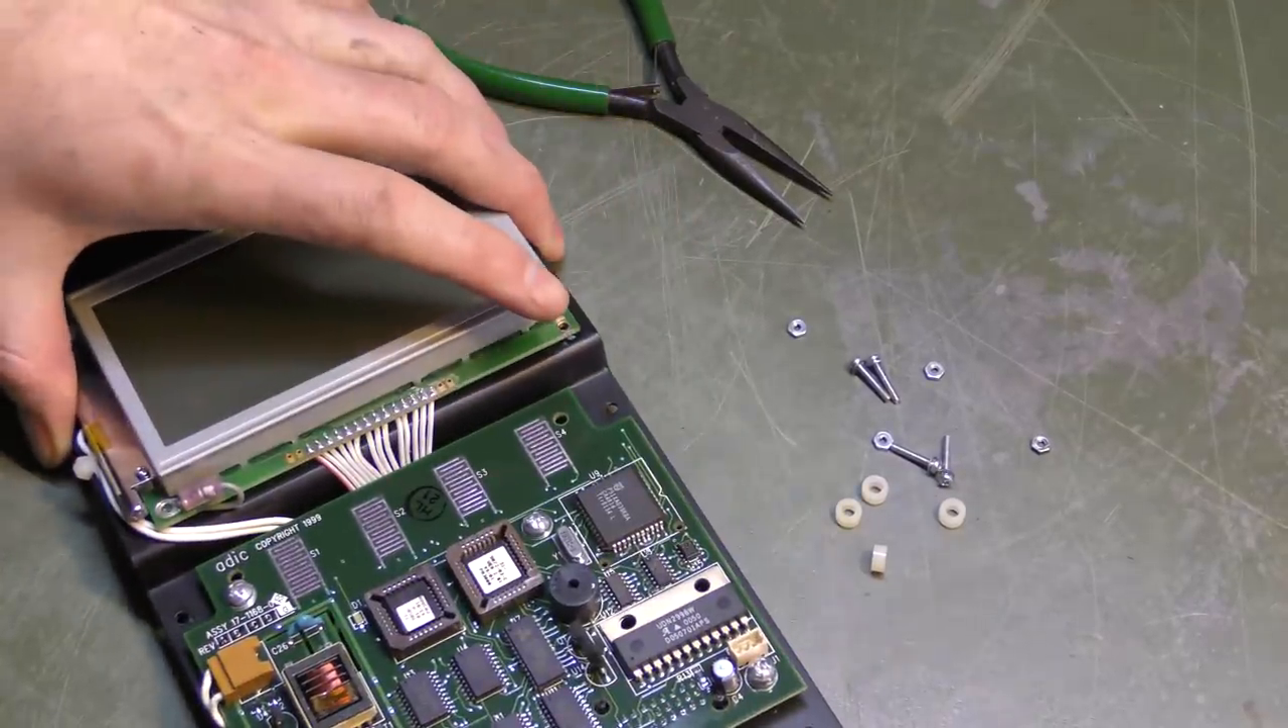I do have the display loose now but I found that it's connected through this connector and that connector.